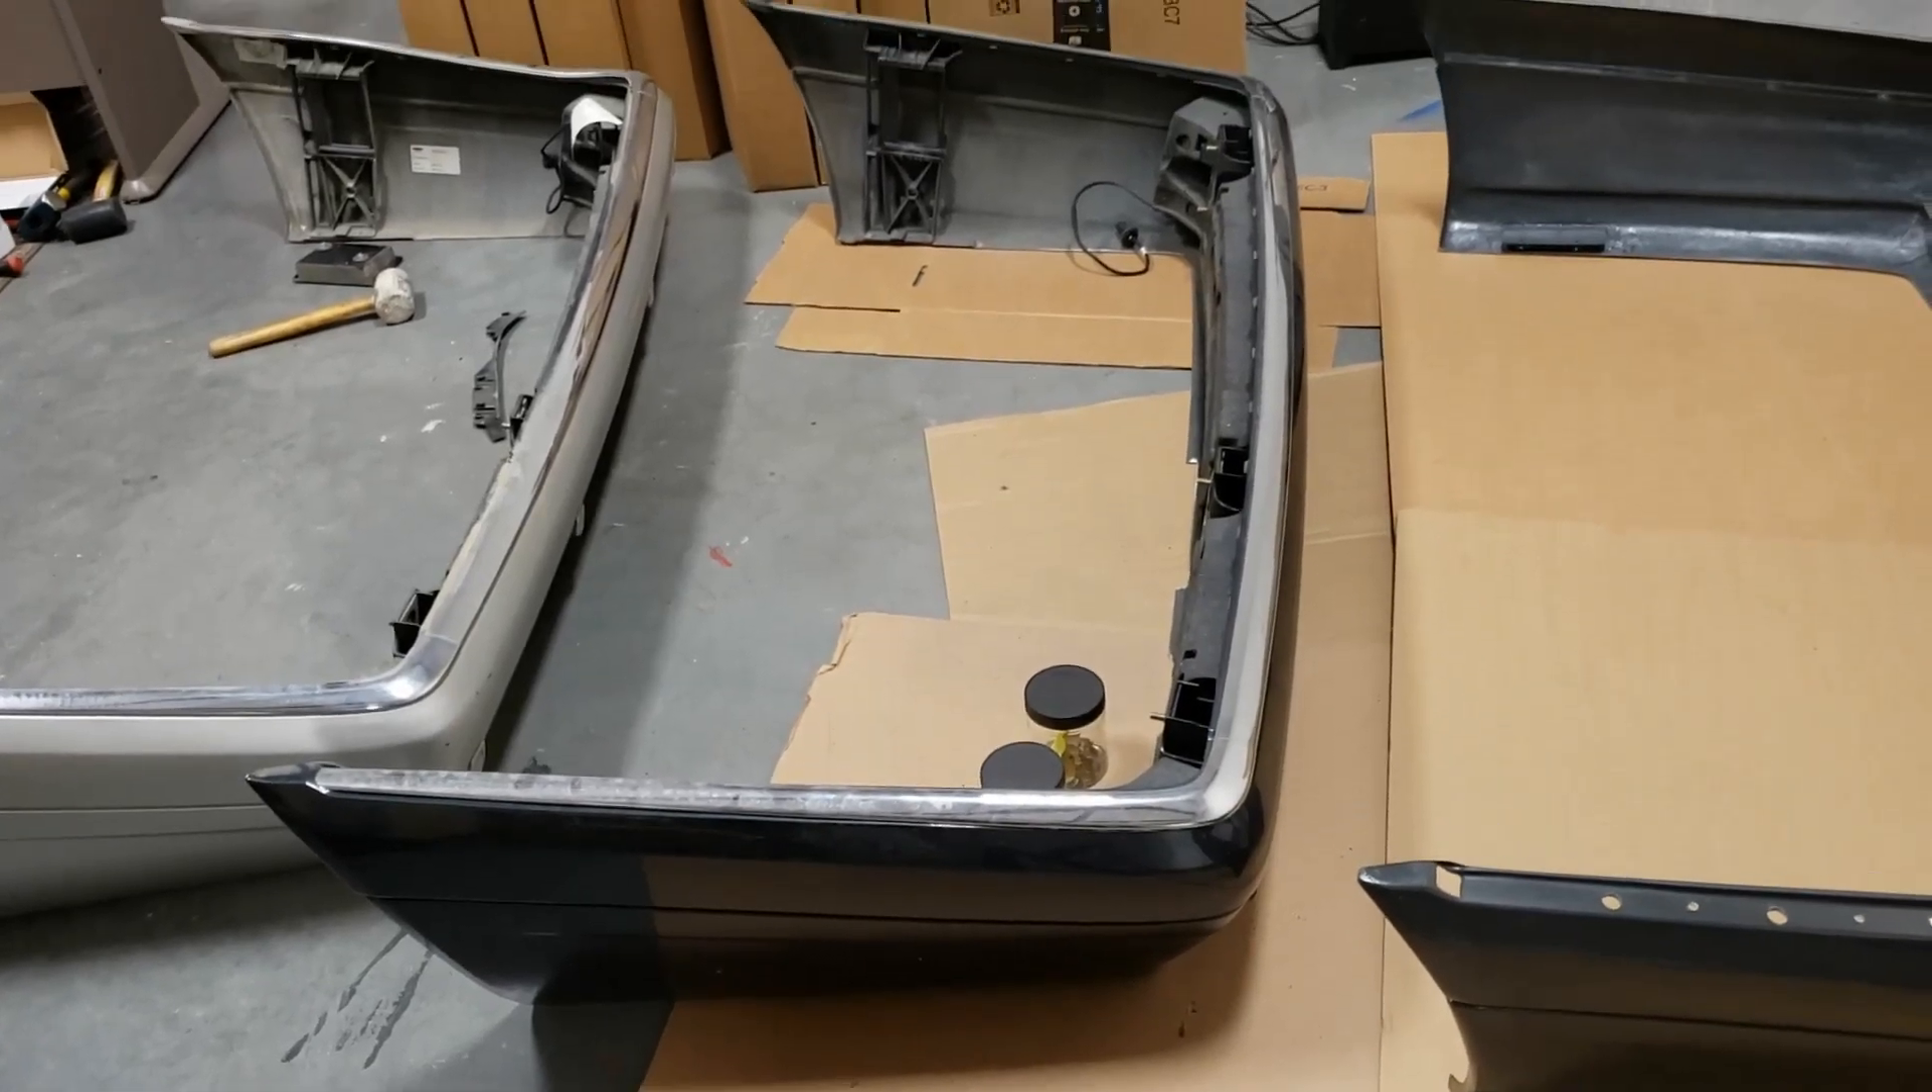In the middle here is my stock bumper which I removed from my vehicle.